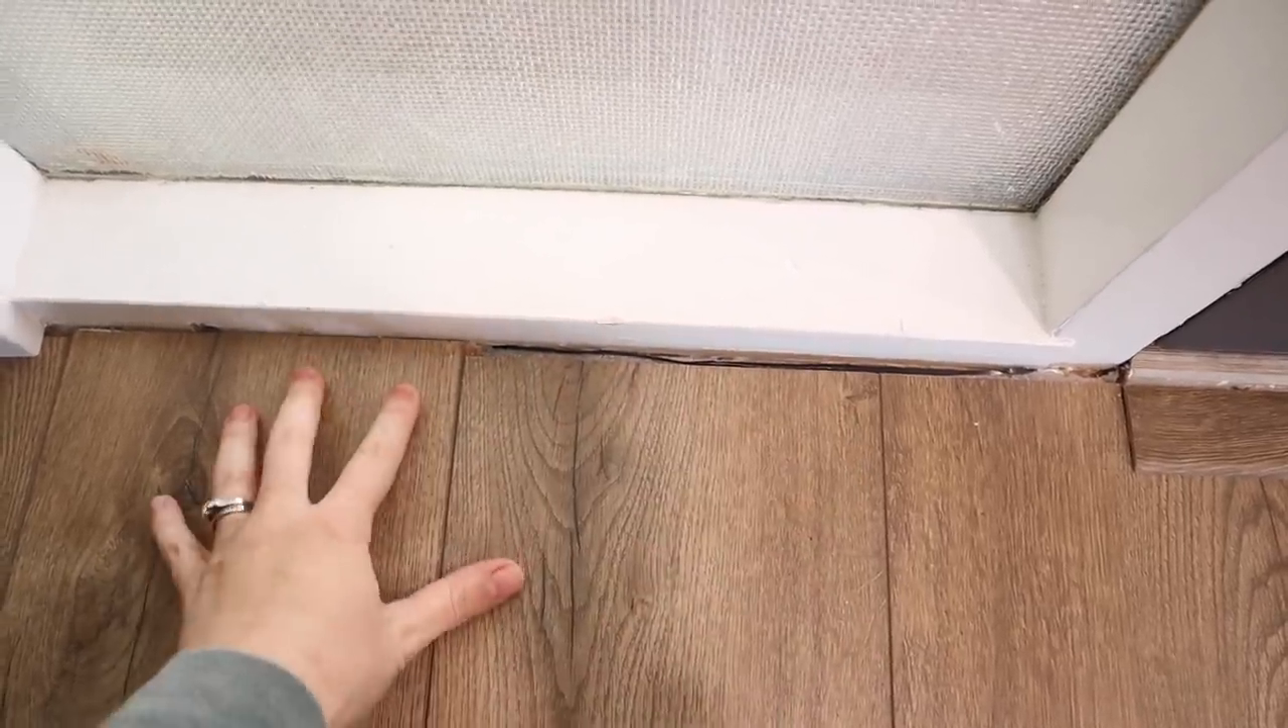So there is this nice little uneven gap here where the flooring meets this window right here.